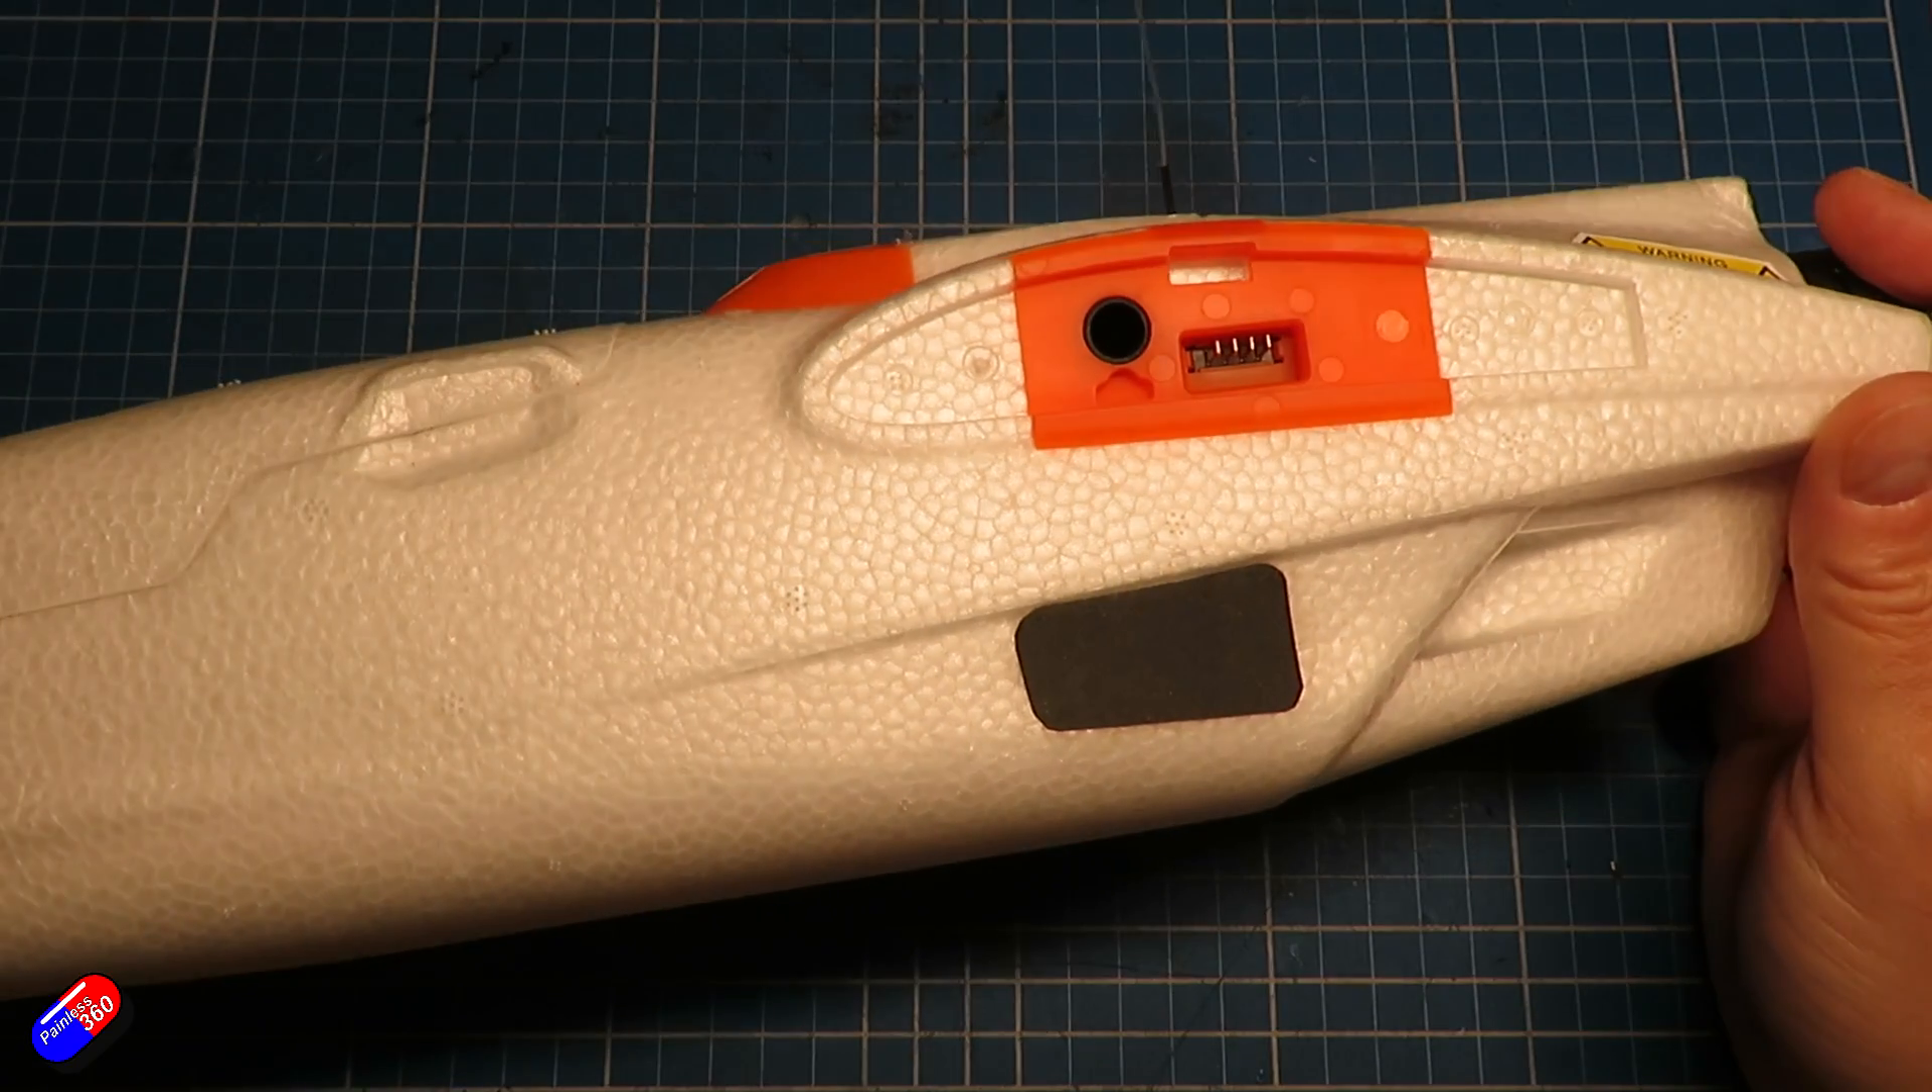So here's the body all put together.